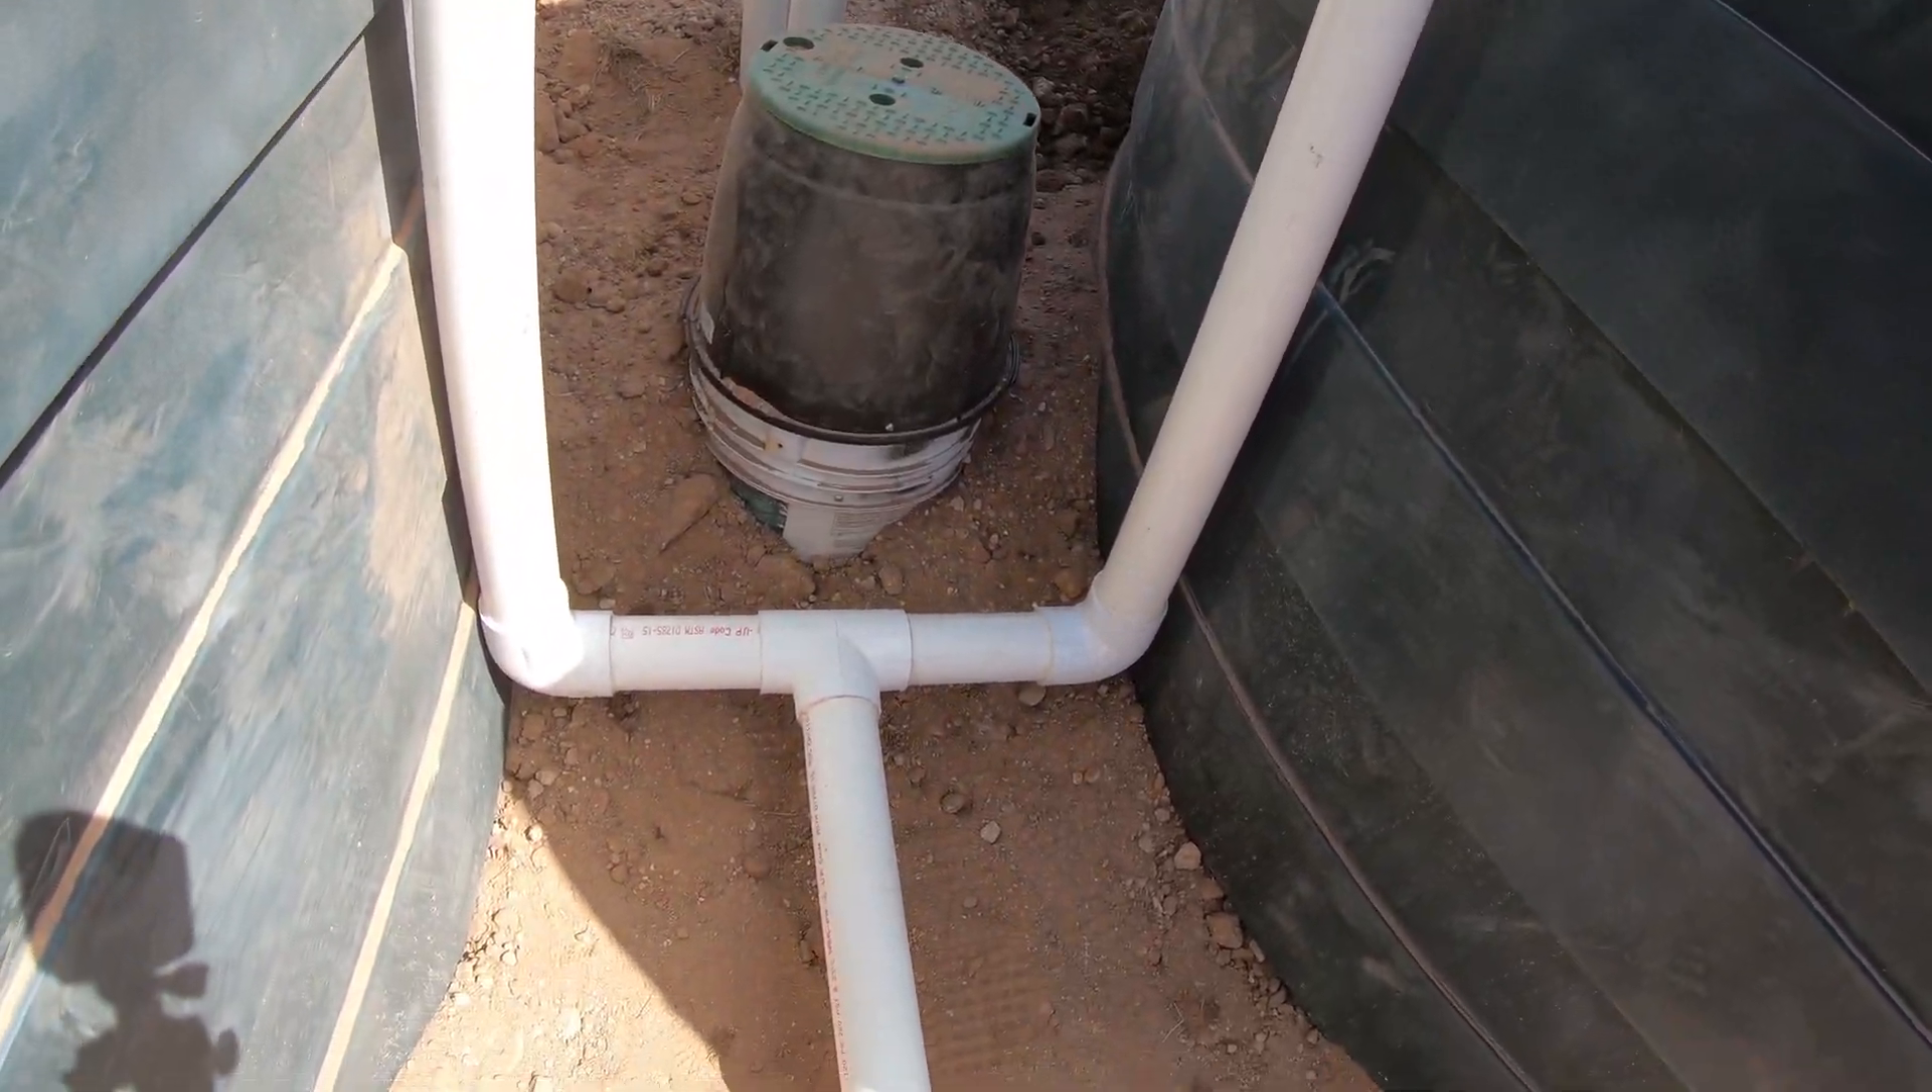I just got done putting in our overflow system so these are two inch pipes on both sides of these tanks that will flow down into this T.